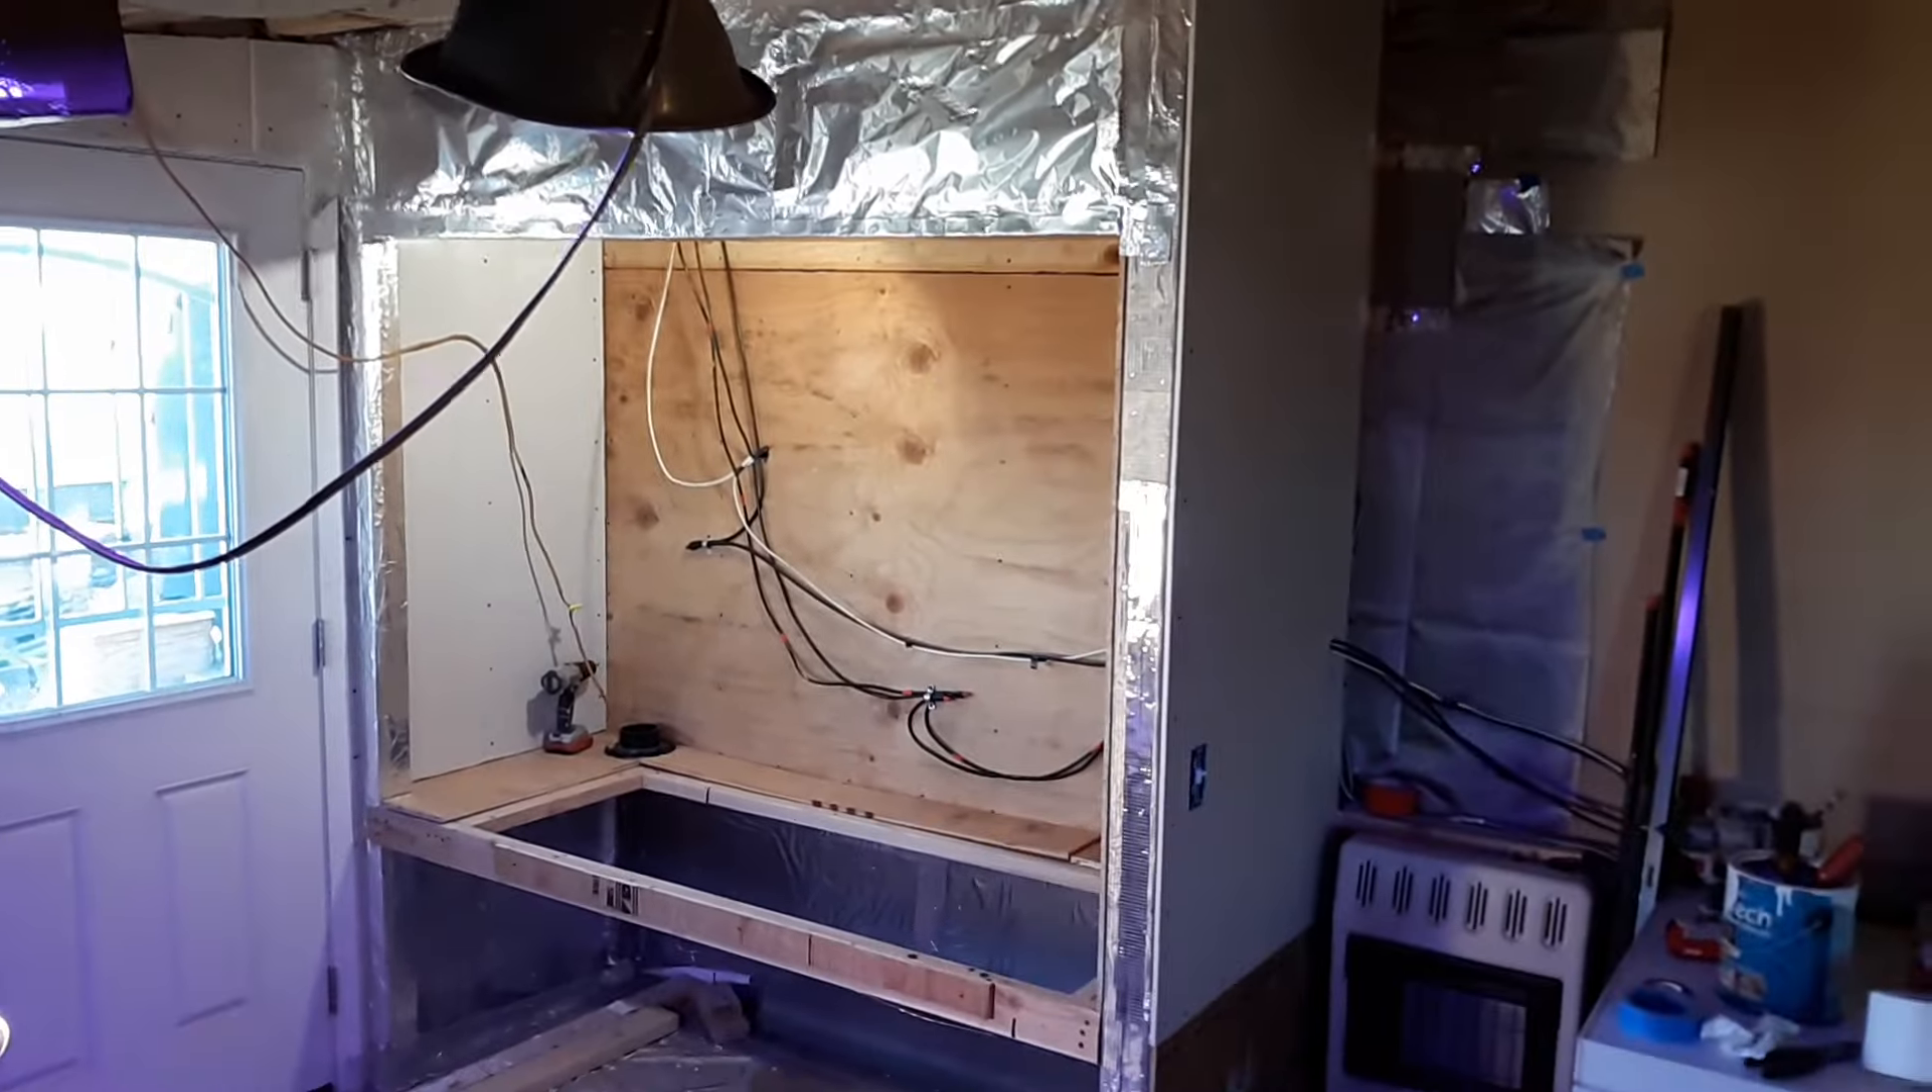We have our tinfoil up on top, we're about to put the drywall on it.